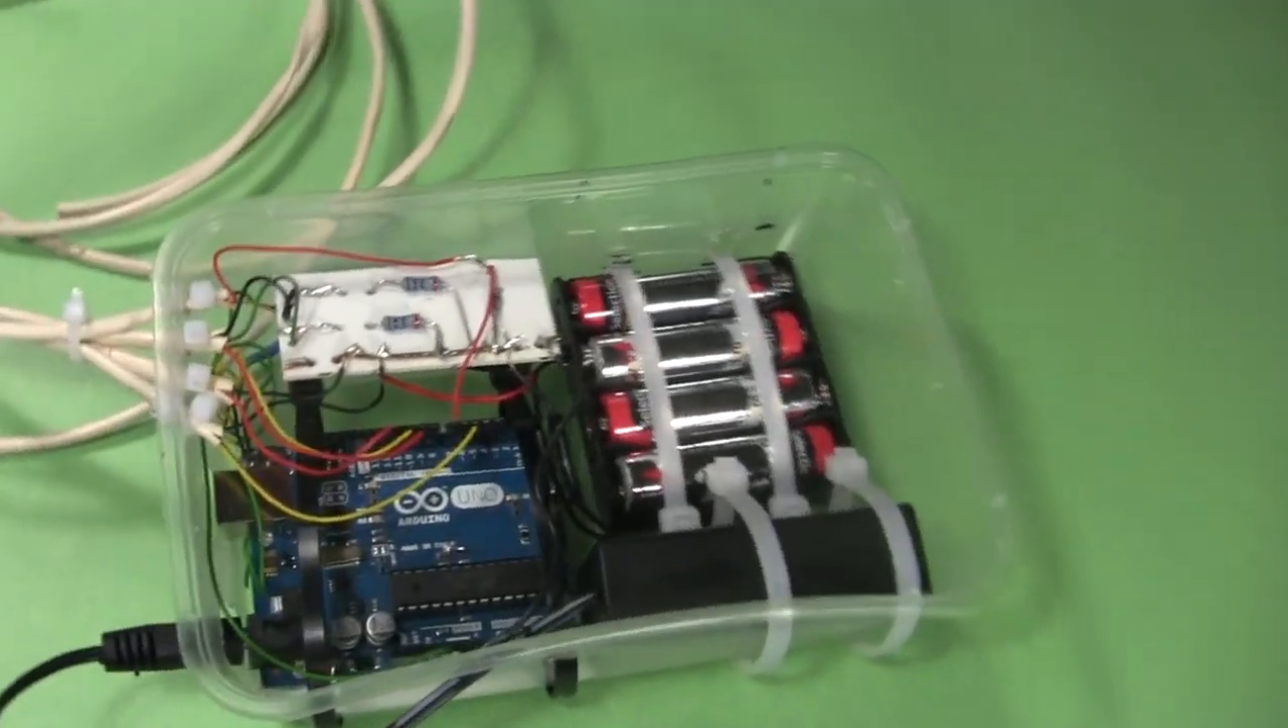Now the telephone cables are in their holes, and finally everything is either soldered in place or plugged in.